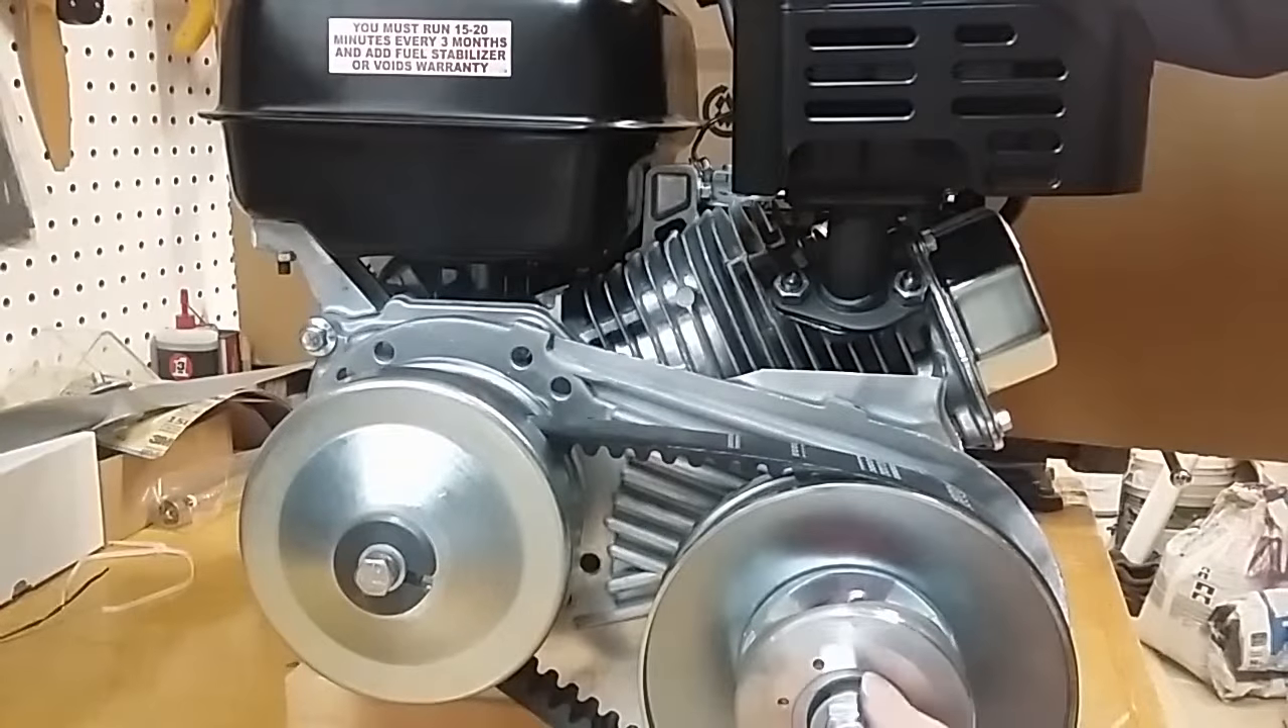Belt is in place.